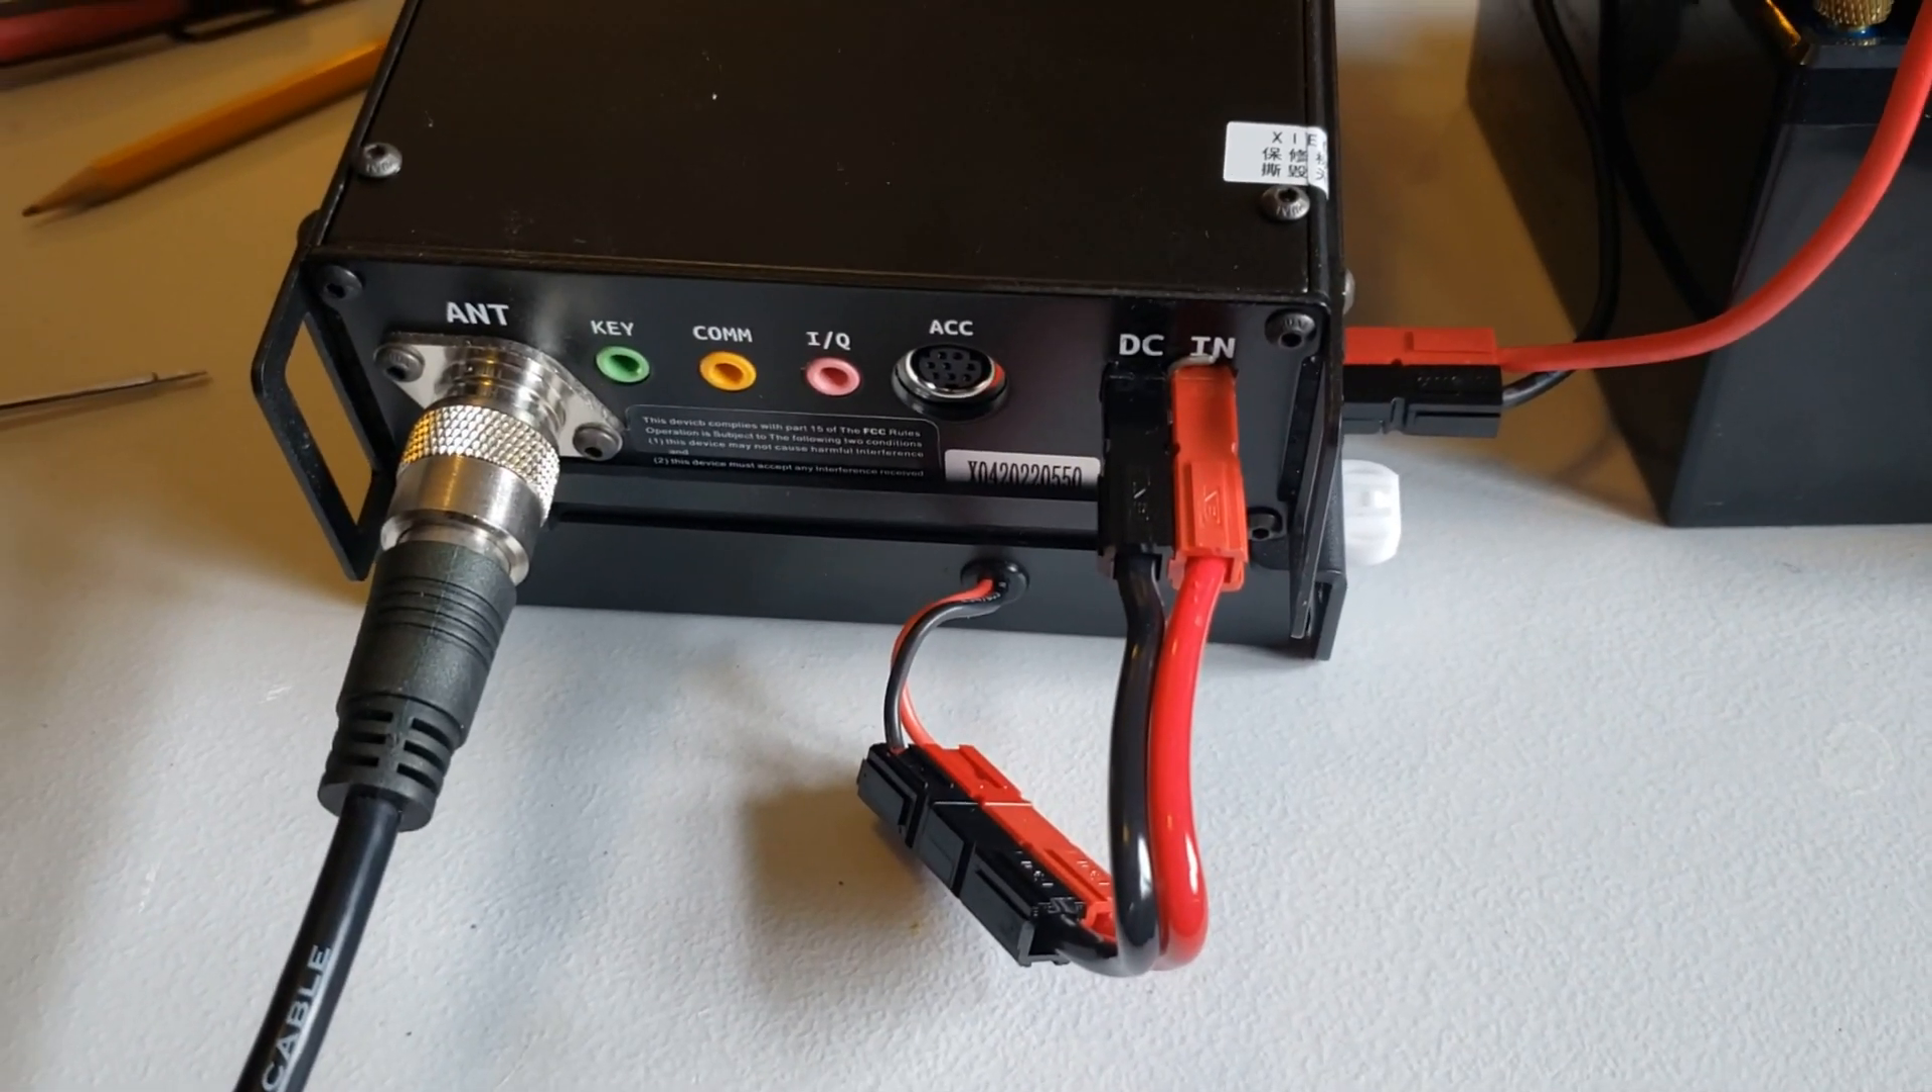Now all put together, we have the G90 with the power pole connector in the very back the way that it should be.